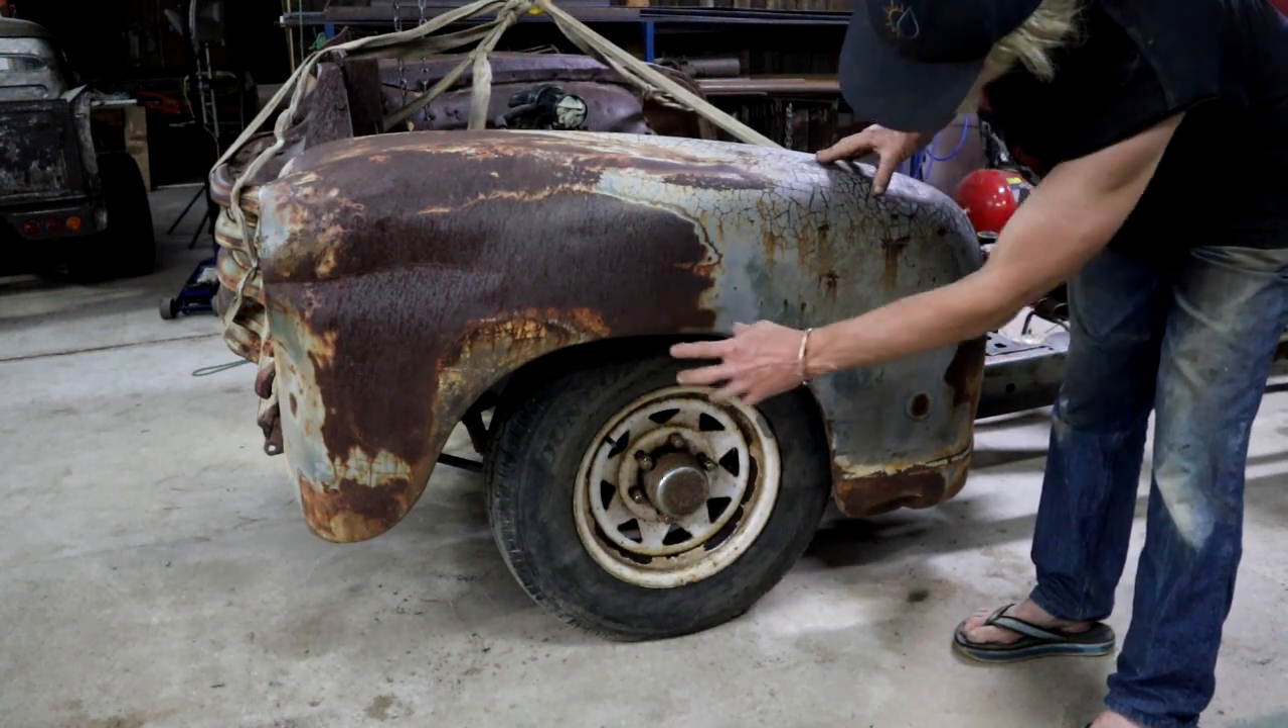We can see that the whole nose clip needs to move back more So that the wheel can sit in the center of the arch.